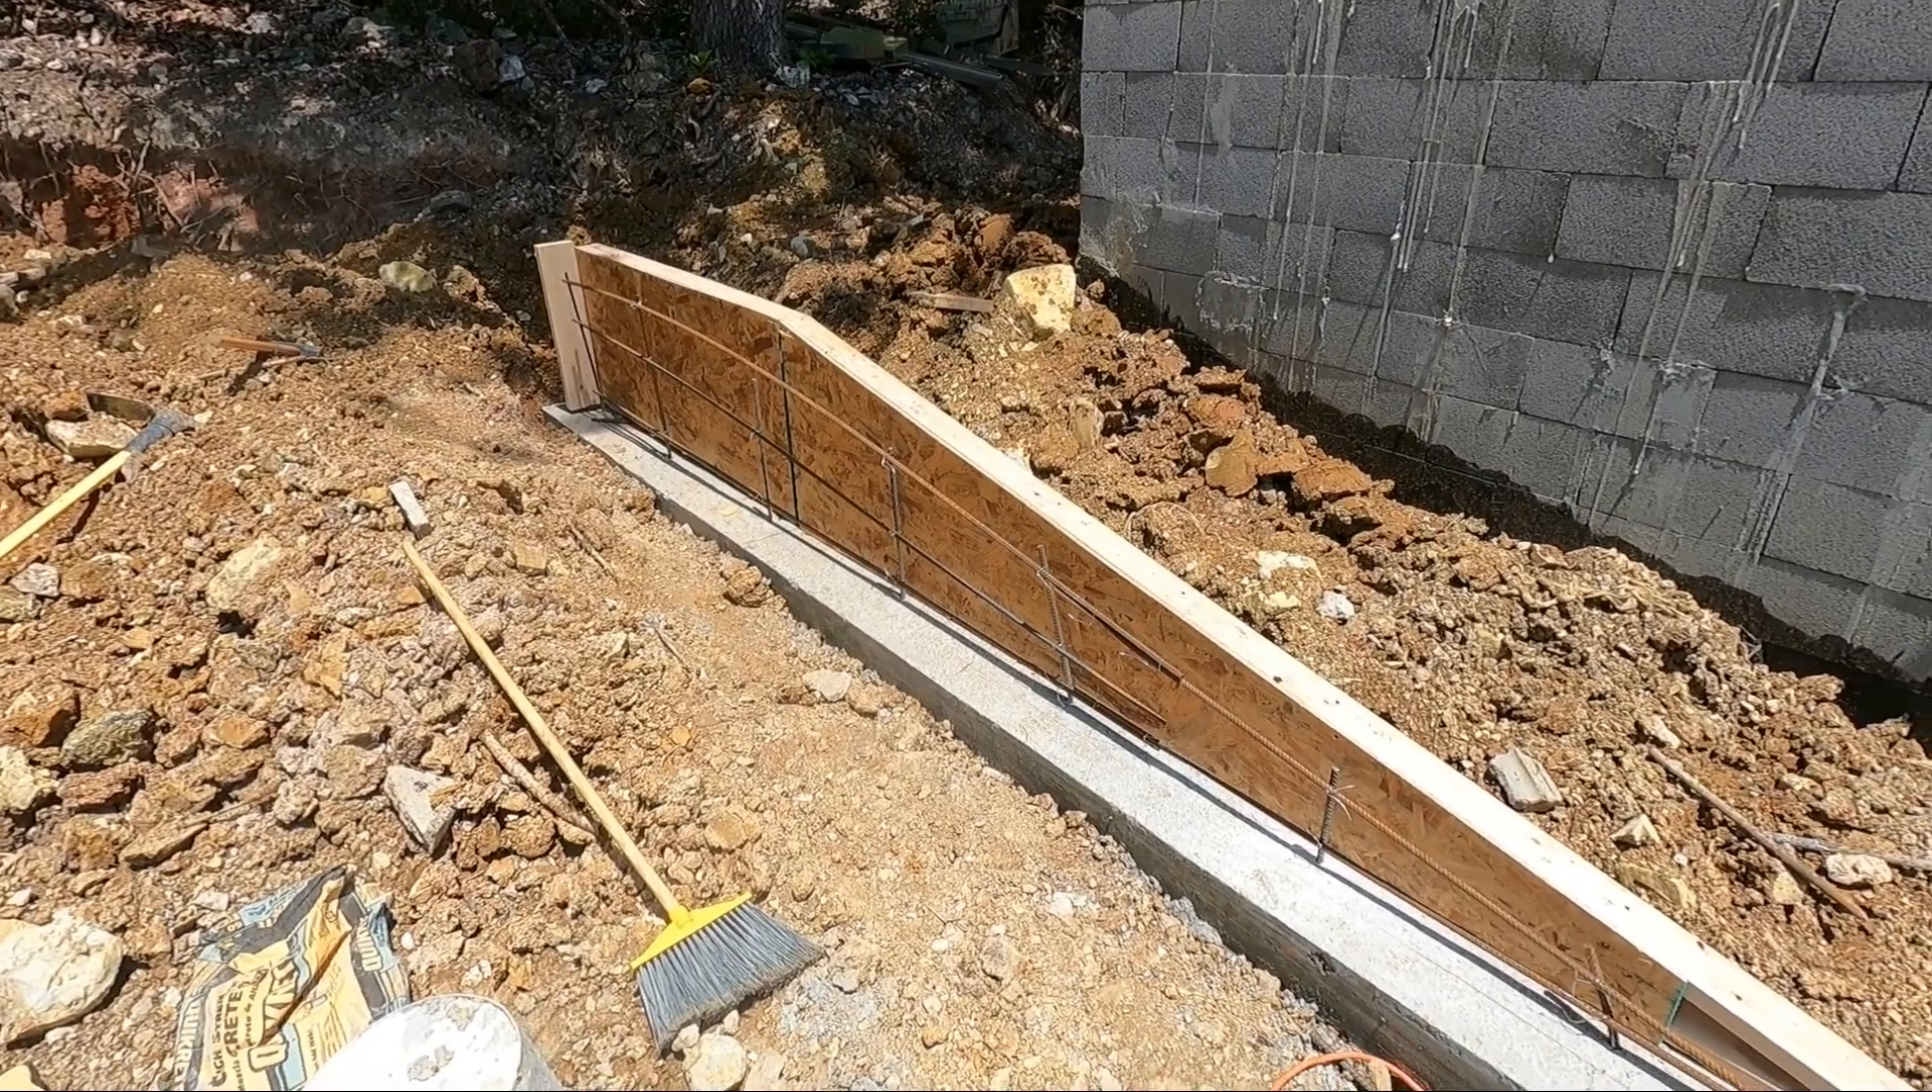I've got the rebar in, ready to go, and all we have to do is make the outer form, and put it in and brace it off when we're ready to pour concrete.